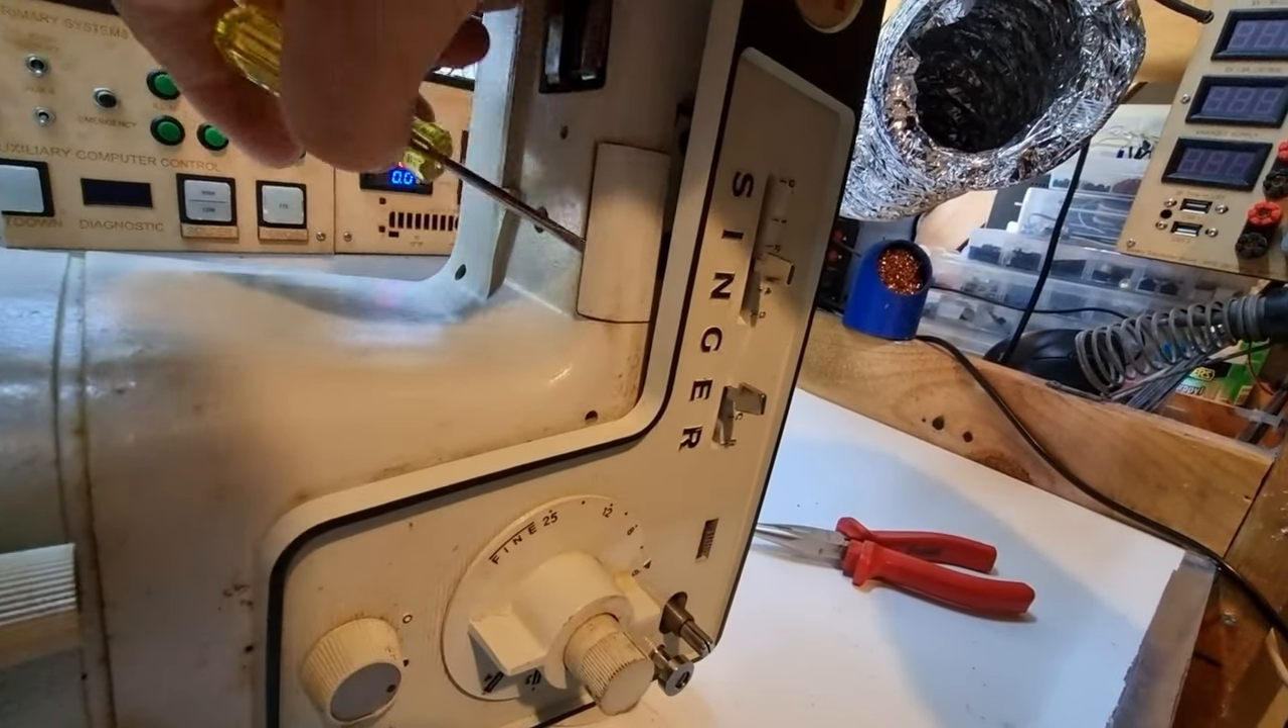I haven't removed the knobs yet because I don't want to break them.